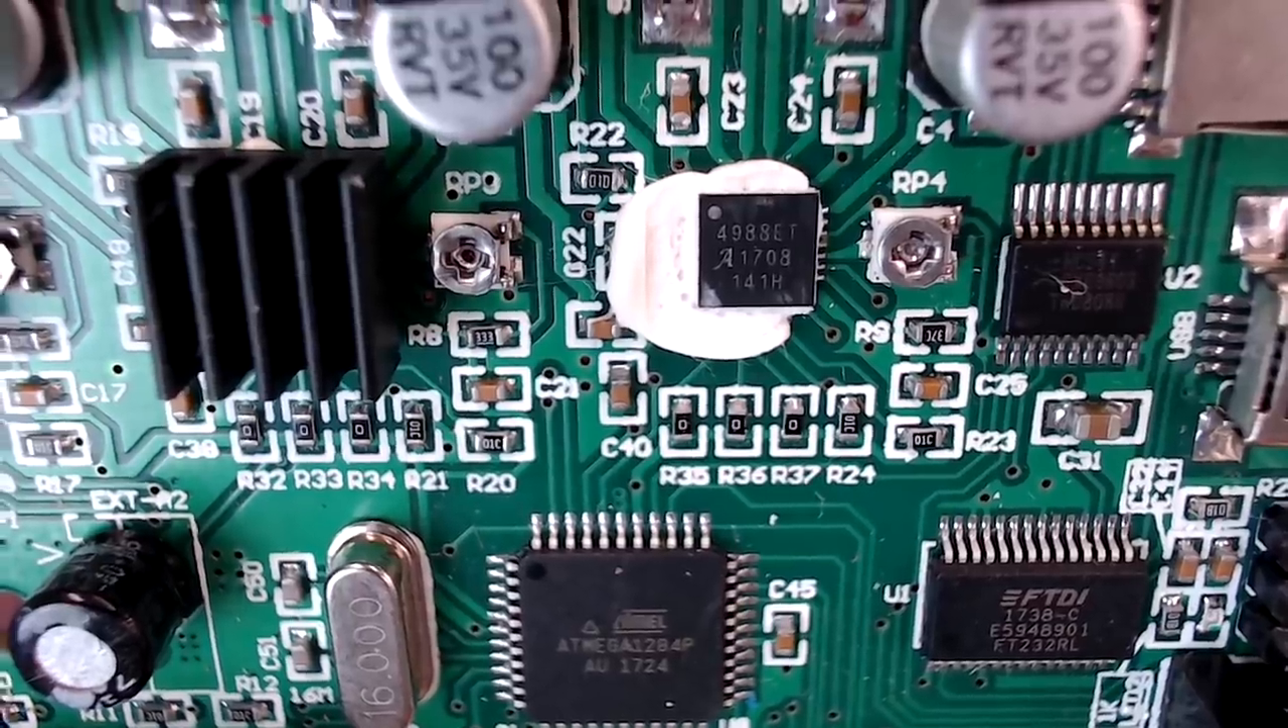And just out of curiosity on the old board, I took one of the heatsinks off to see what type of driver they were using.